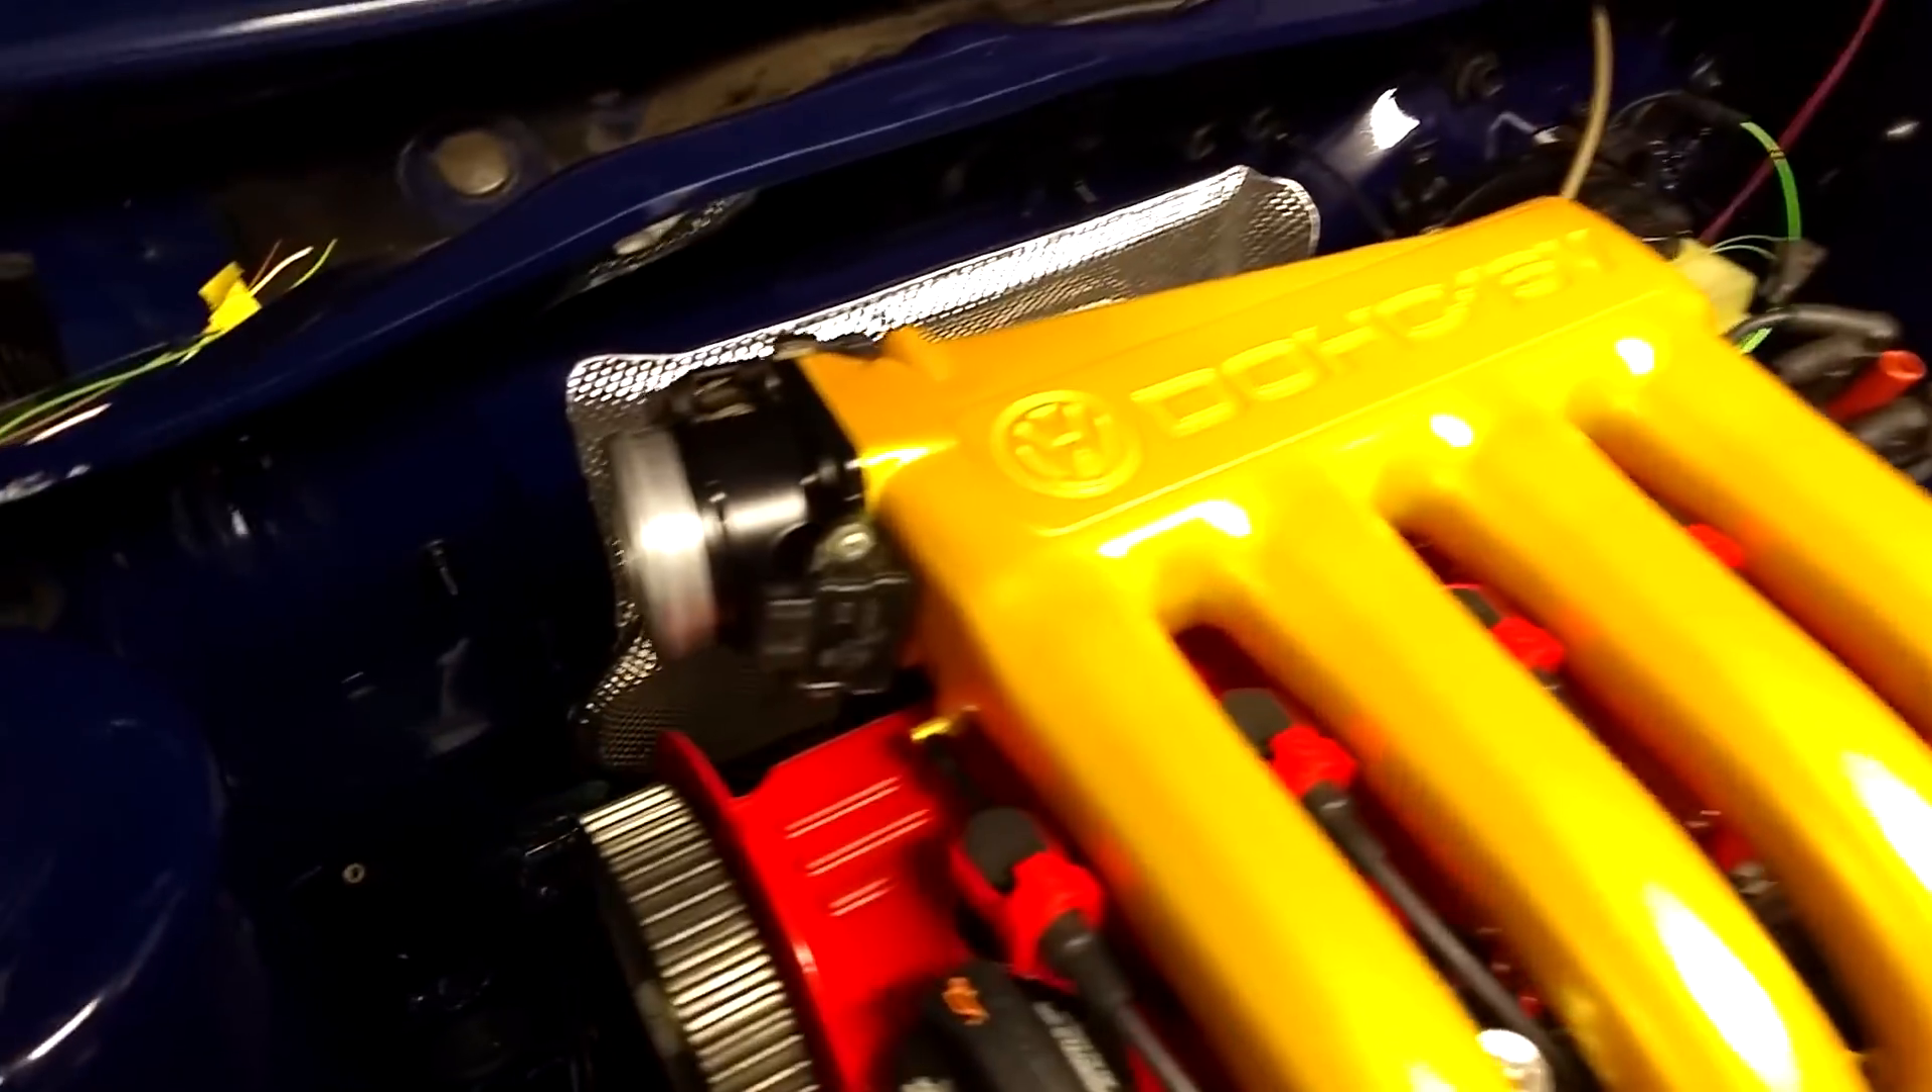Jetzt ist die ansaugbrücke fertig montiert die drossel klappe ist auch dran.